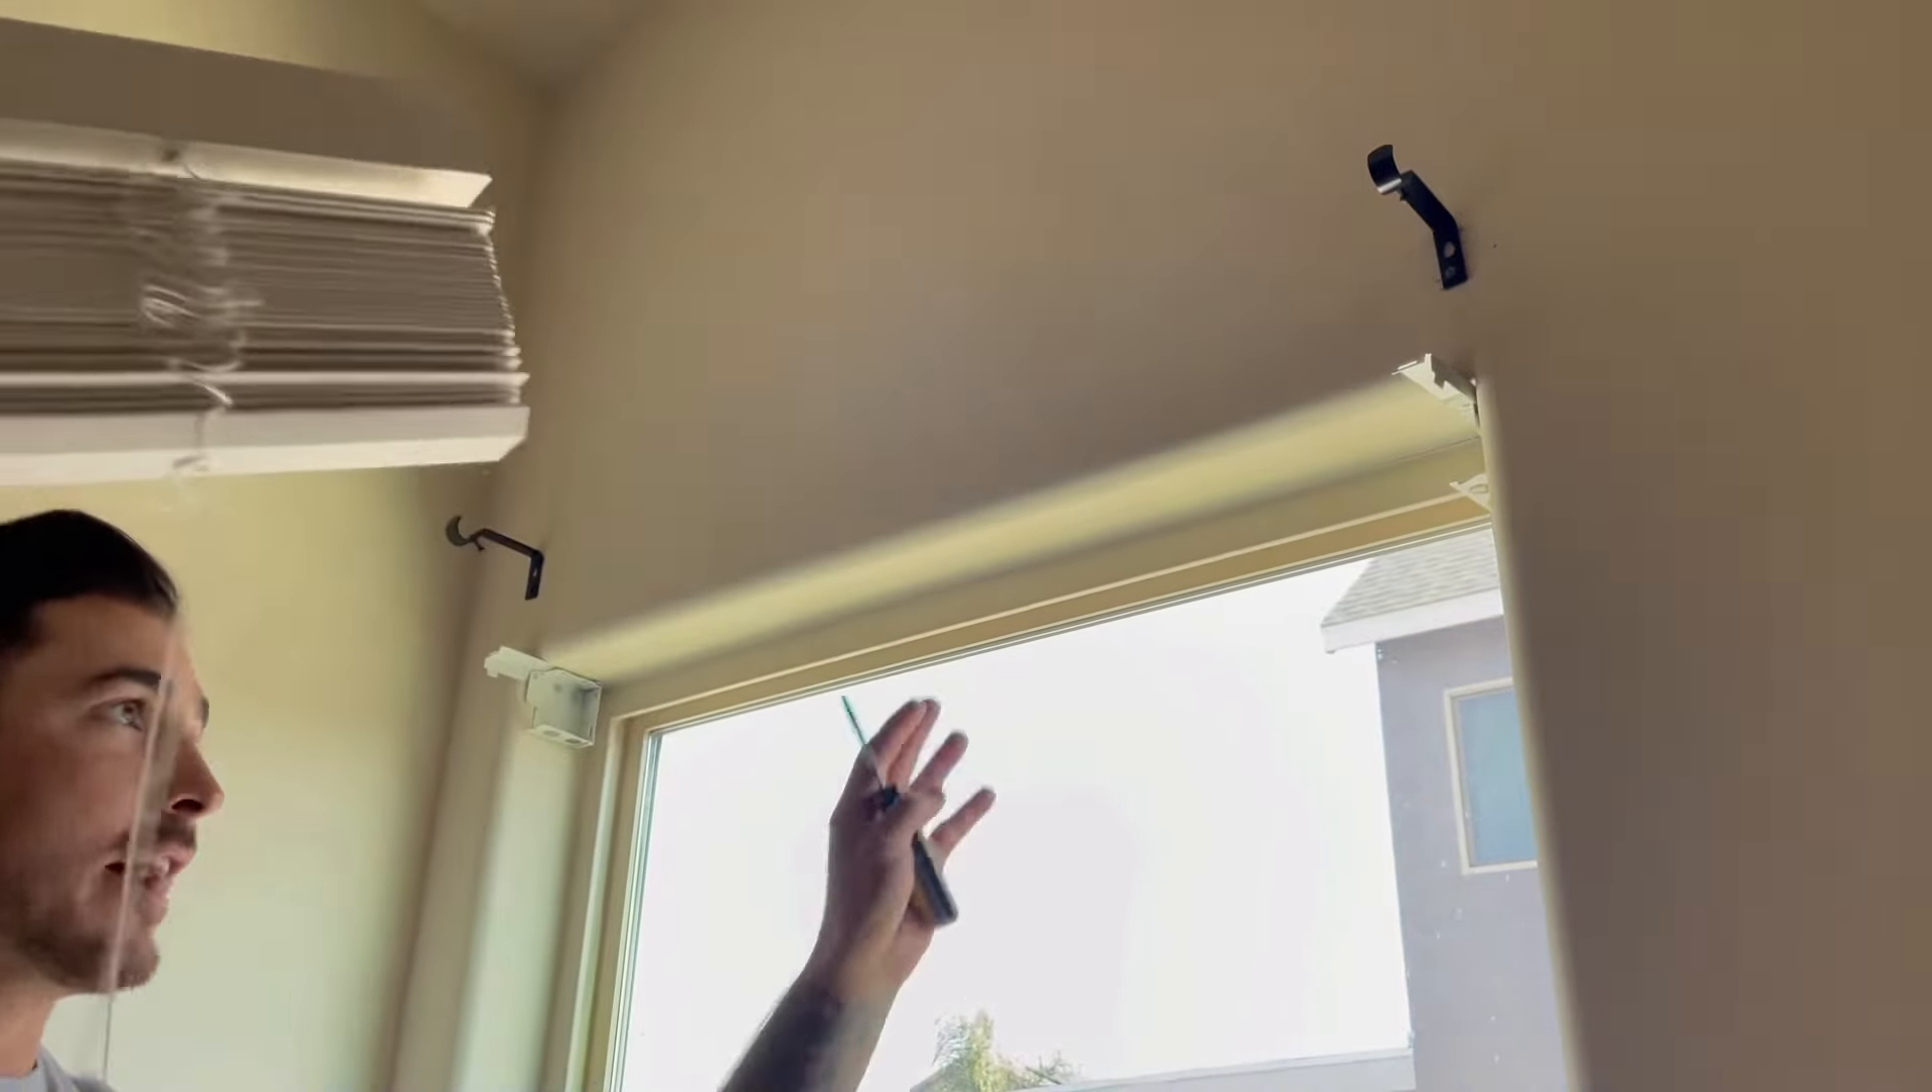And now your blinds are off and now you have access to paint all this back here.